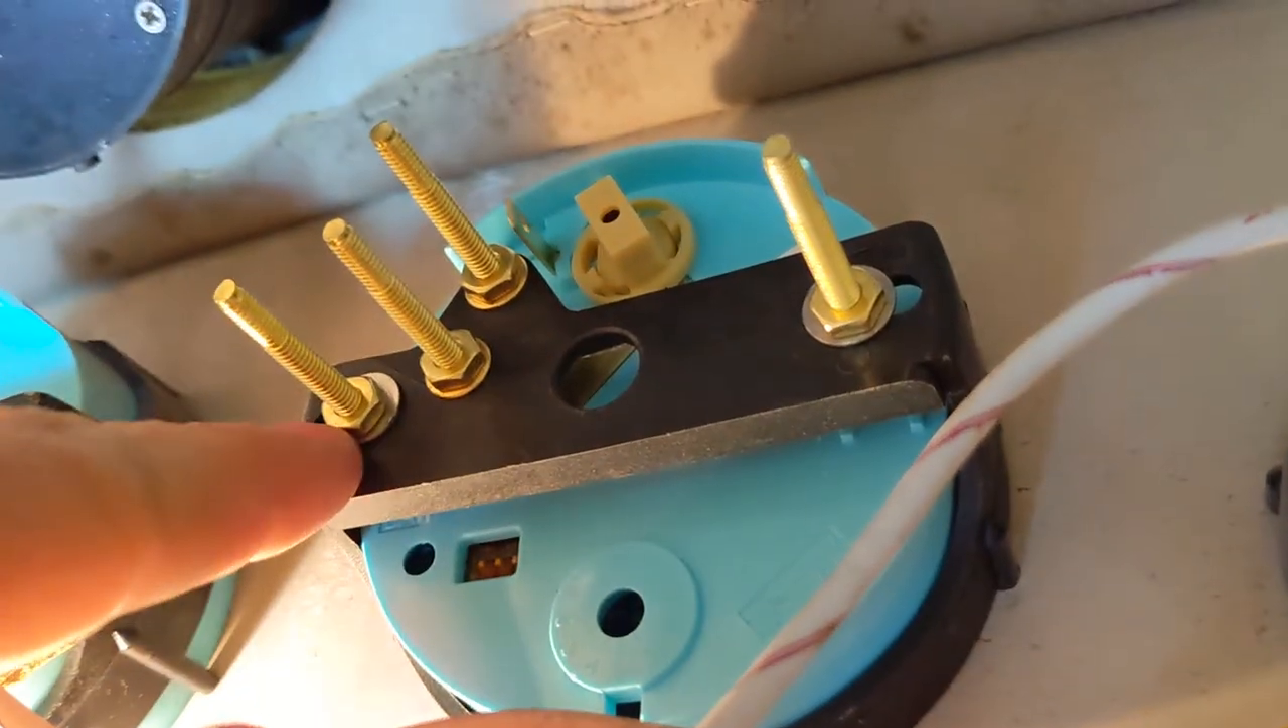I've got one washer underneath each uh nut and then a nut securing each of the studs and i don't have any wires connected yet.